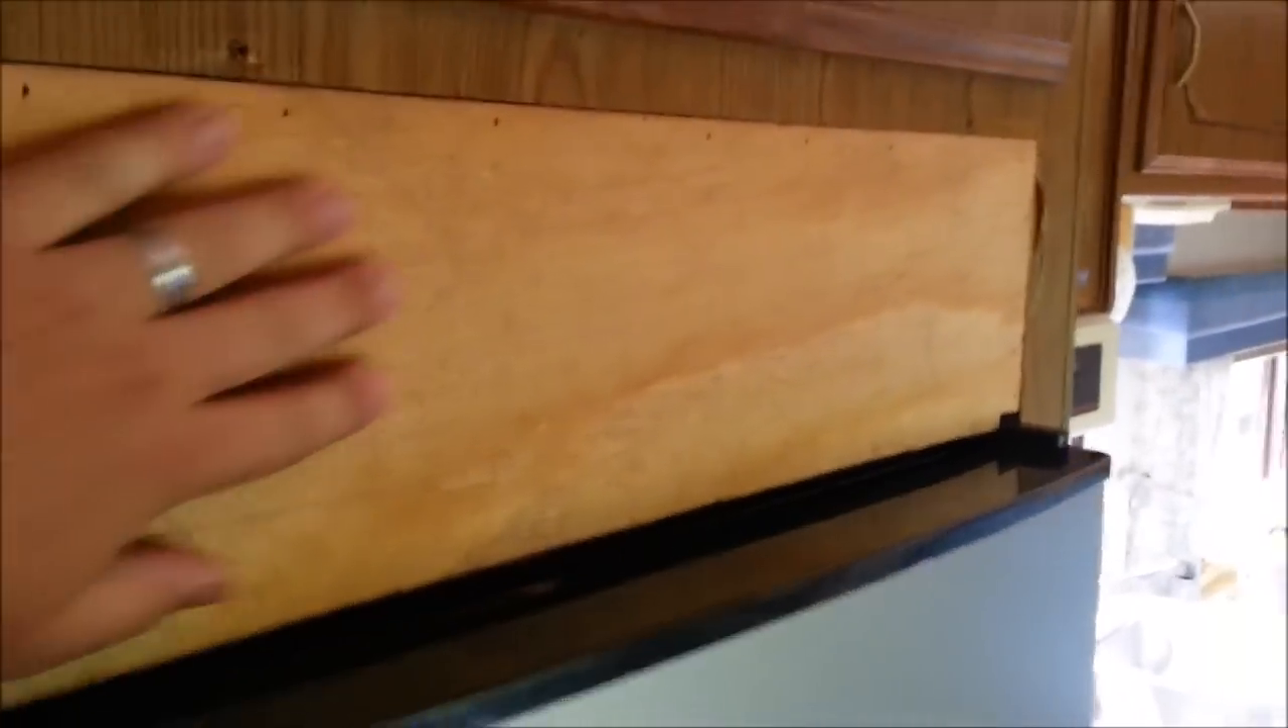I also put a piece of pine up here as well three-quarter inch pine.